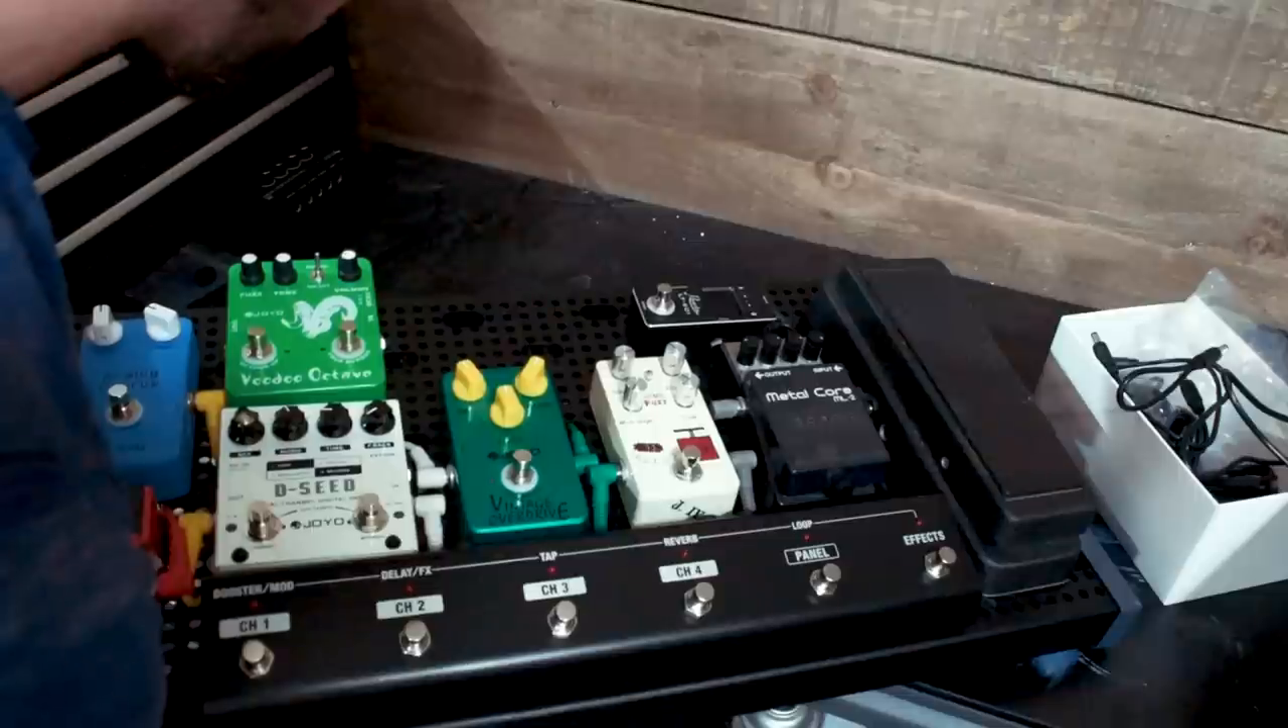That is about it for getting all of these pedals mounted they're basically all in place now.